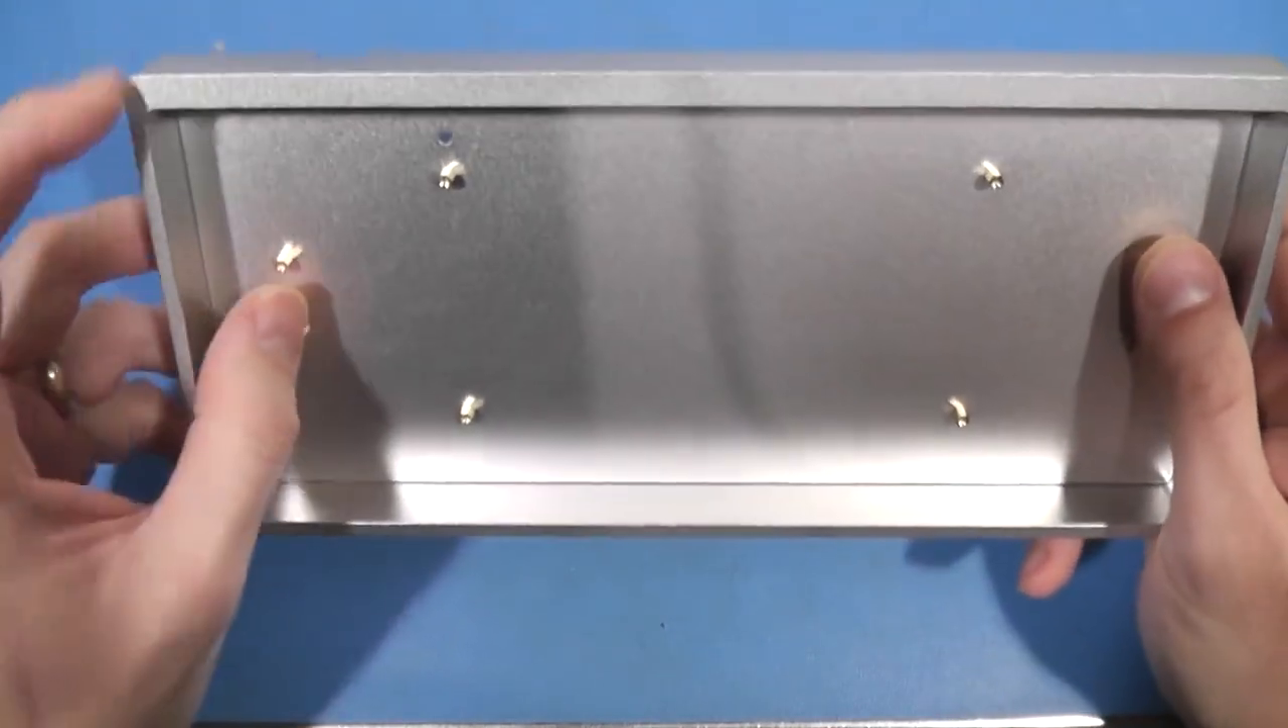I put the case together. I put the little standoffs in here.